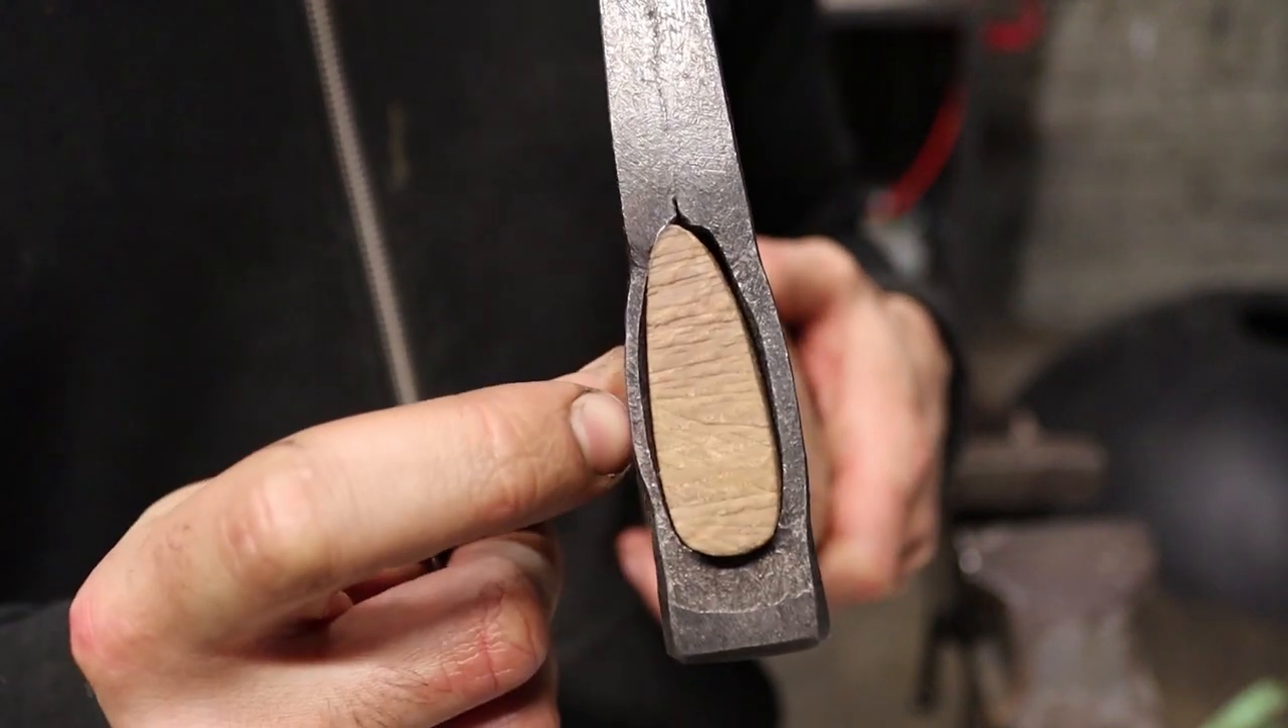You can see due to the slight hourglass shape of the eye we have some gaps here.